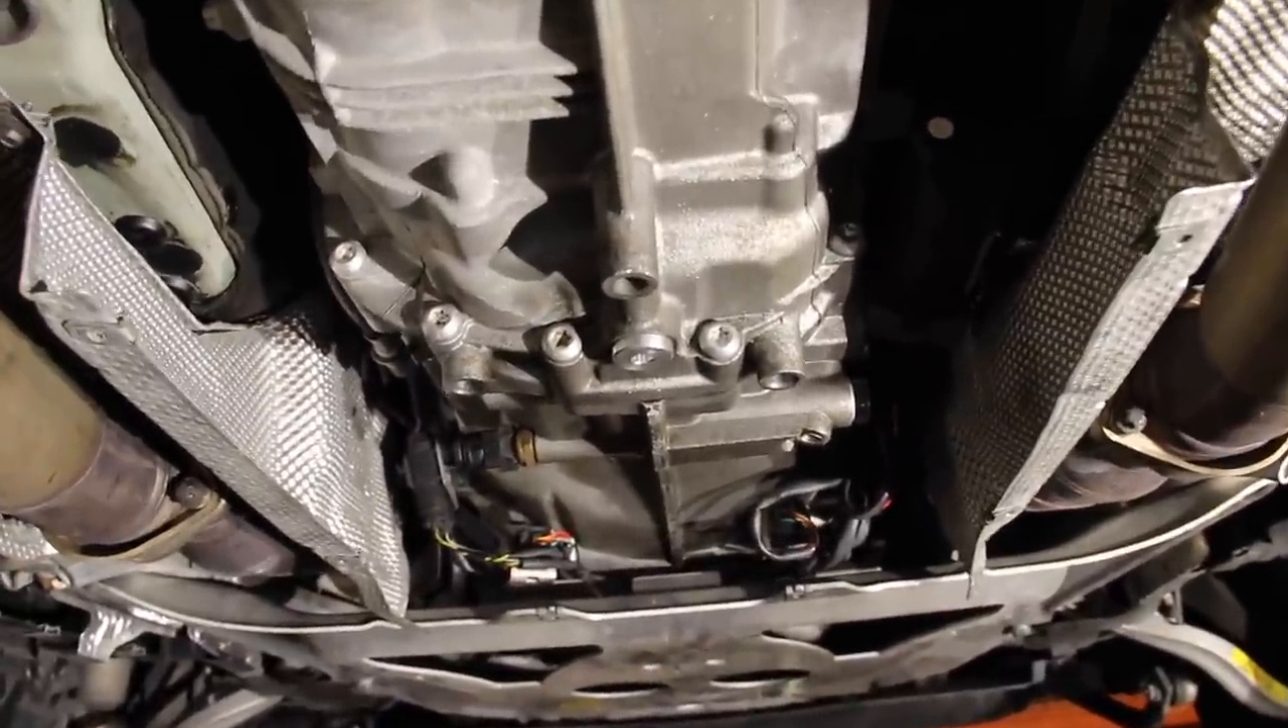We've got the heat shields back in but it's all pretty straight forward.